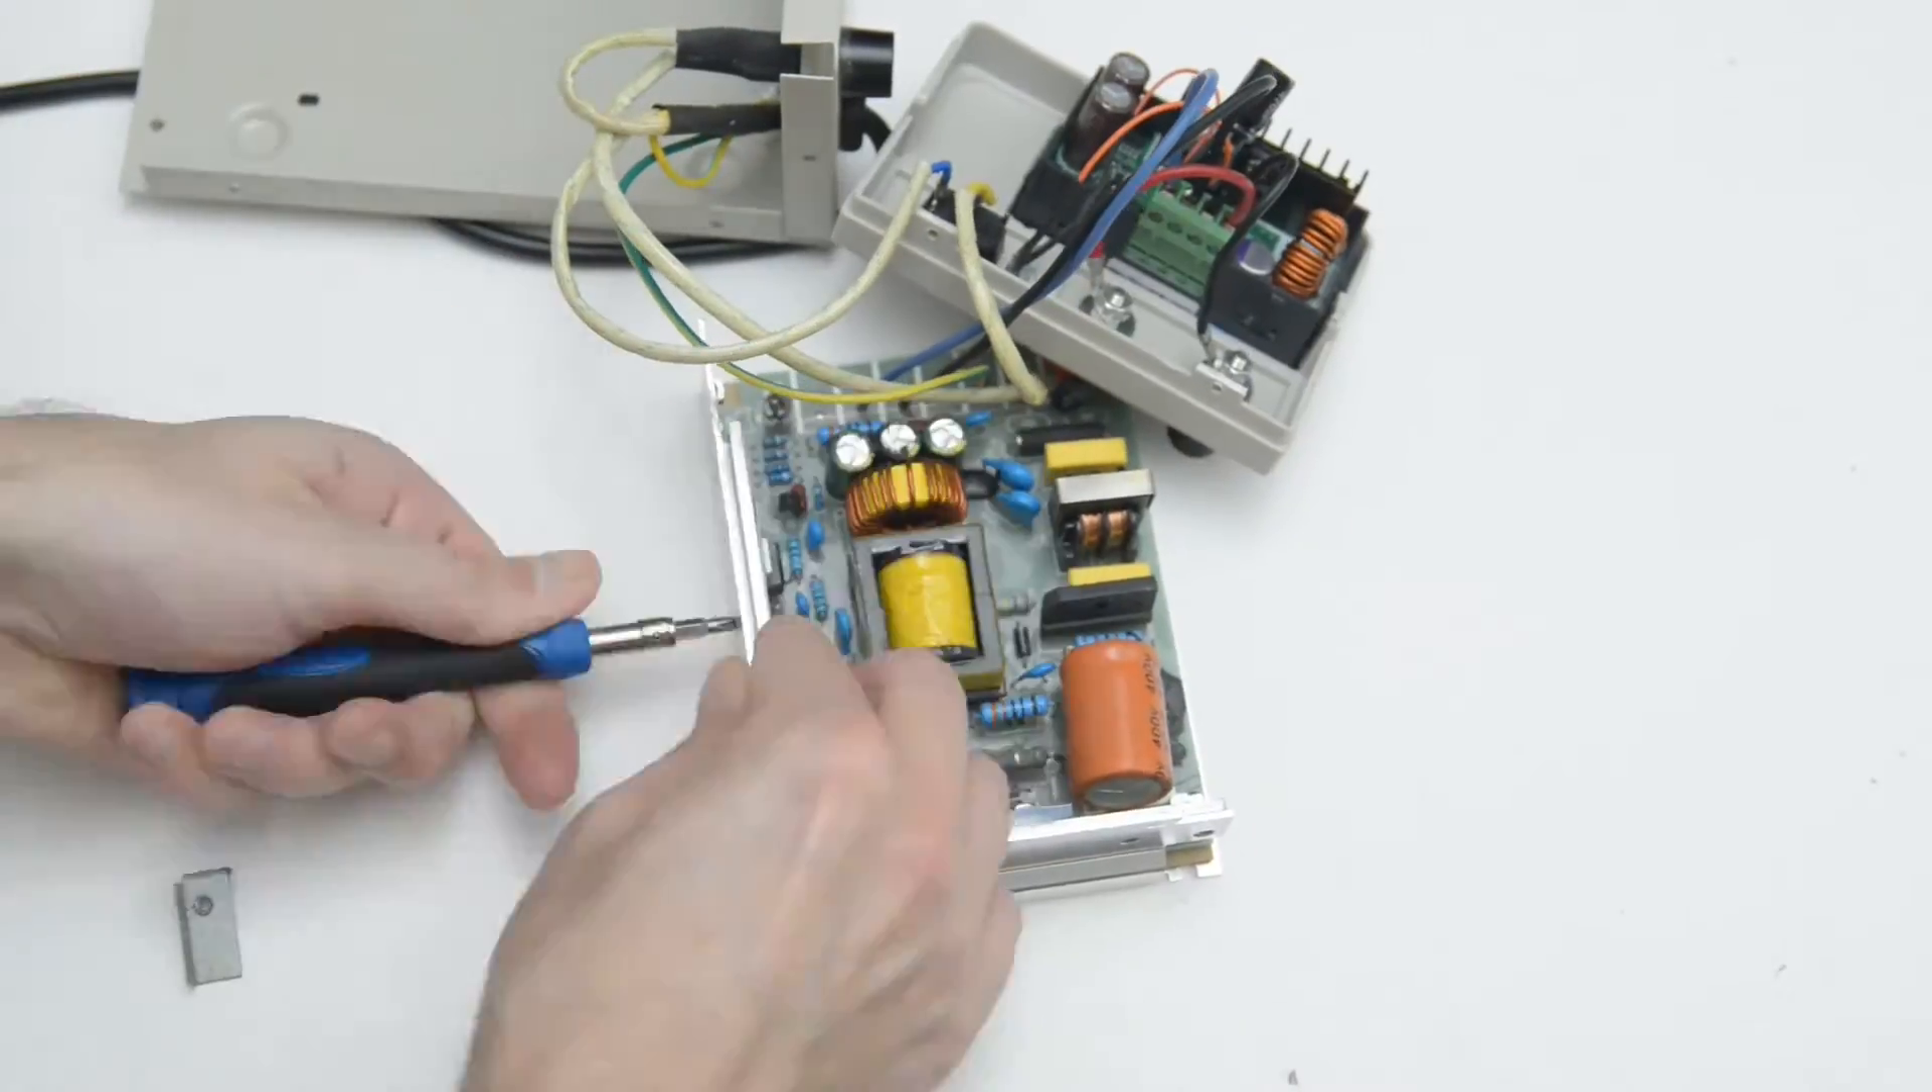Solo queda colocar la tapa de la fuente de alimentación.